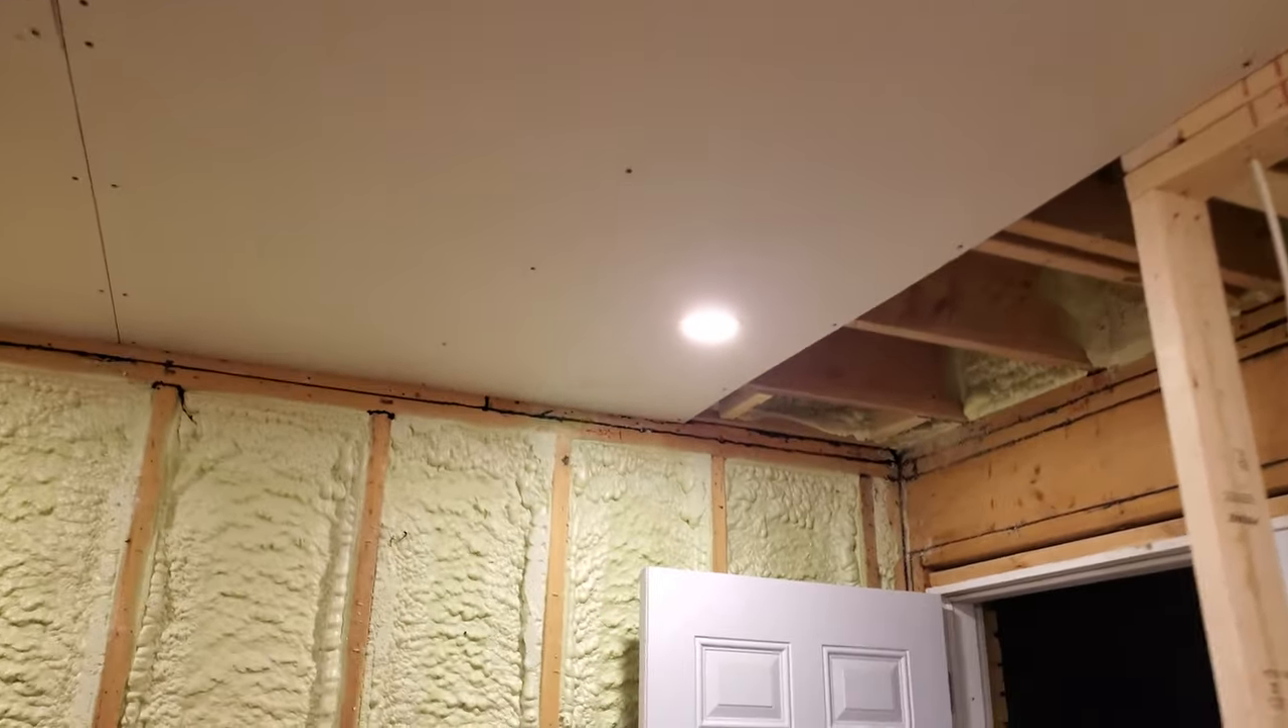I got some lights up.